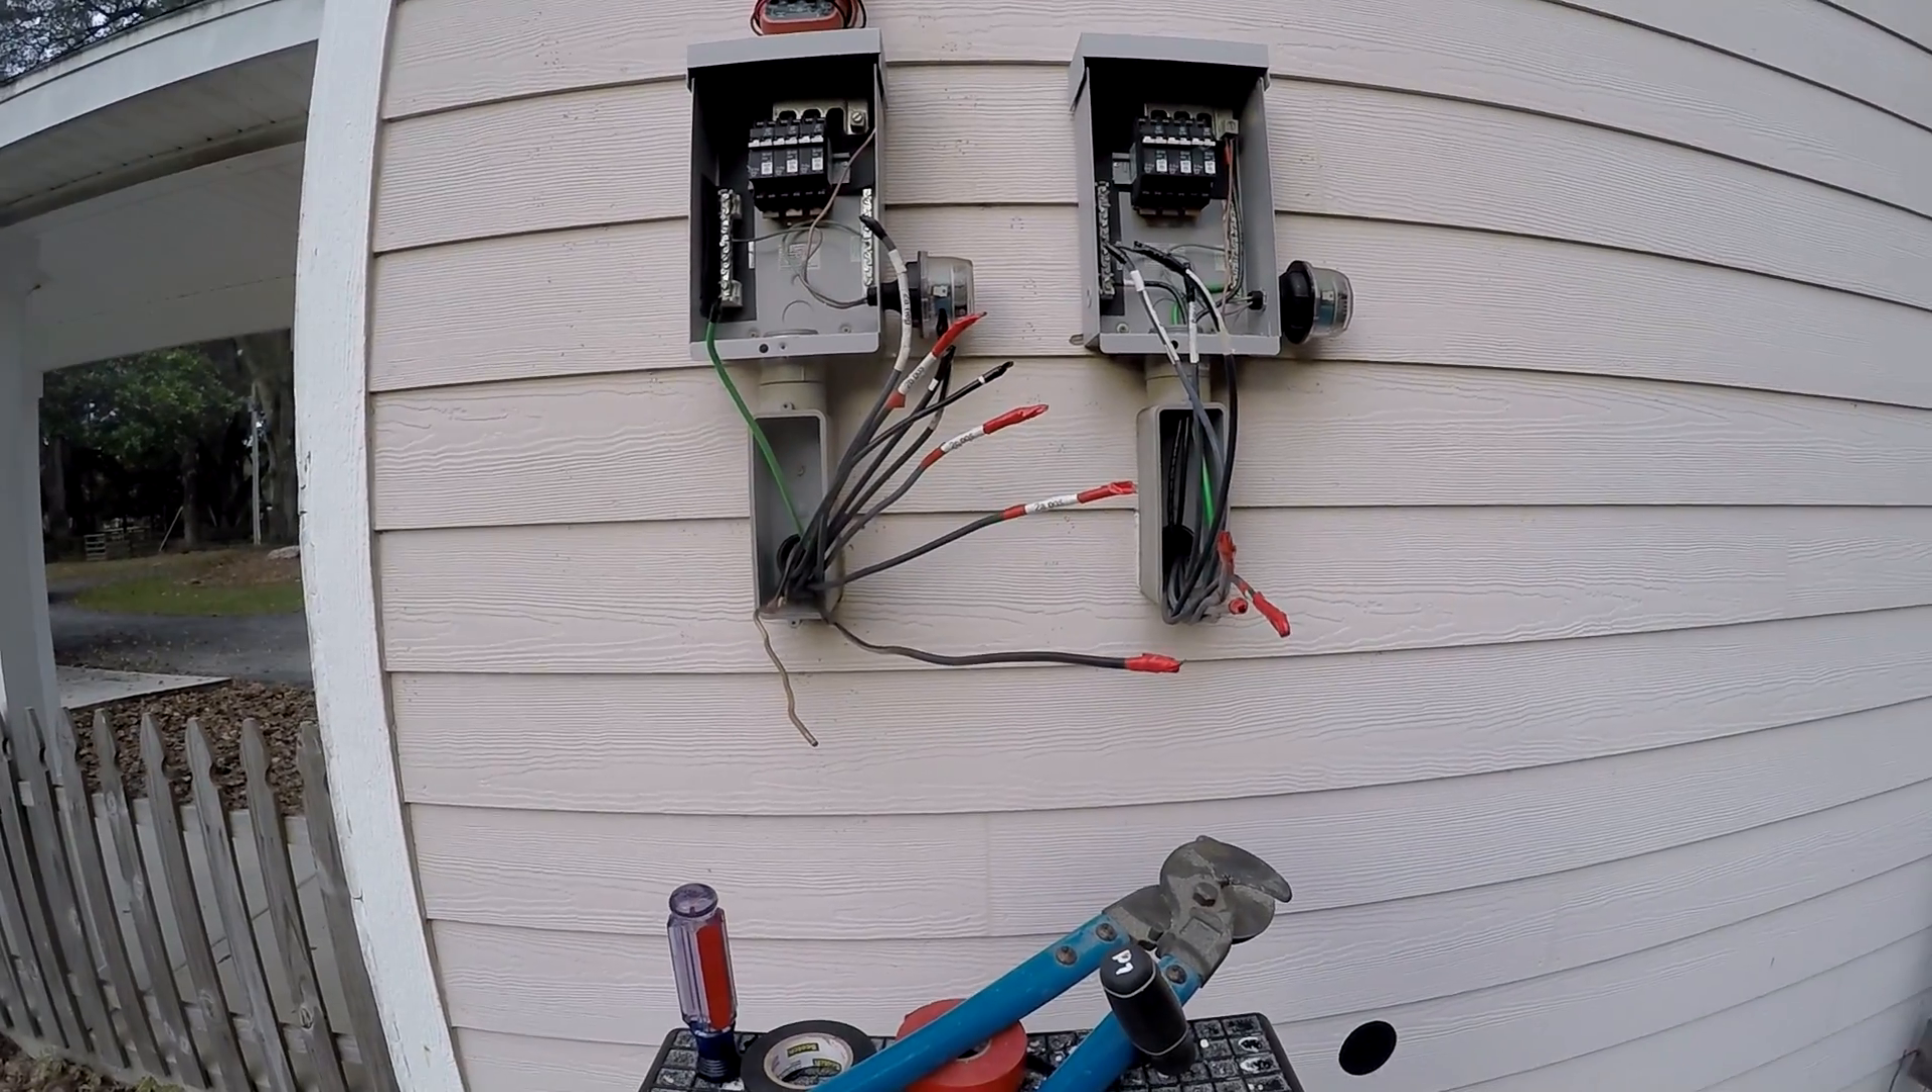Alright, so I got all the wires pulled off of the combiner boxes. I cut them all off and taped them up because when the sun comes up these are going to be hot.